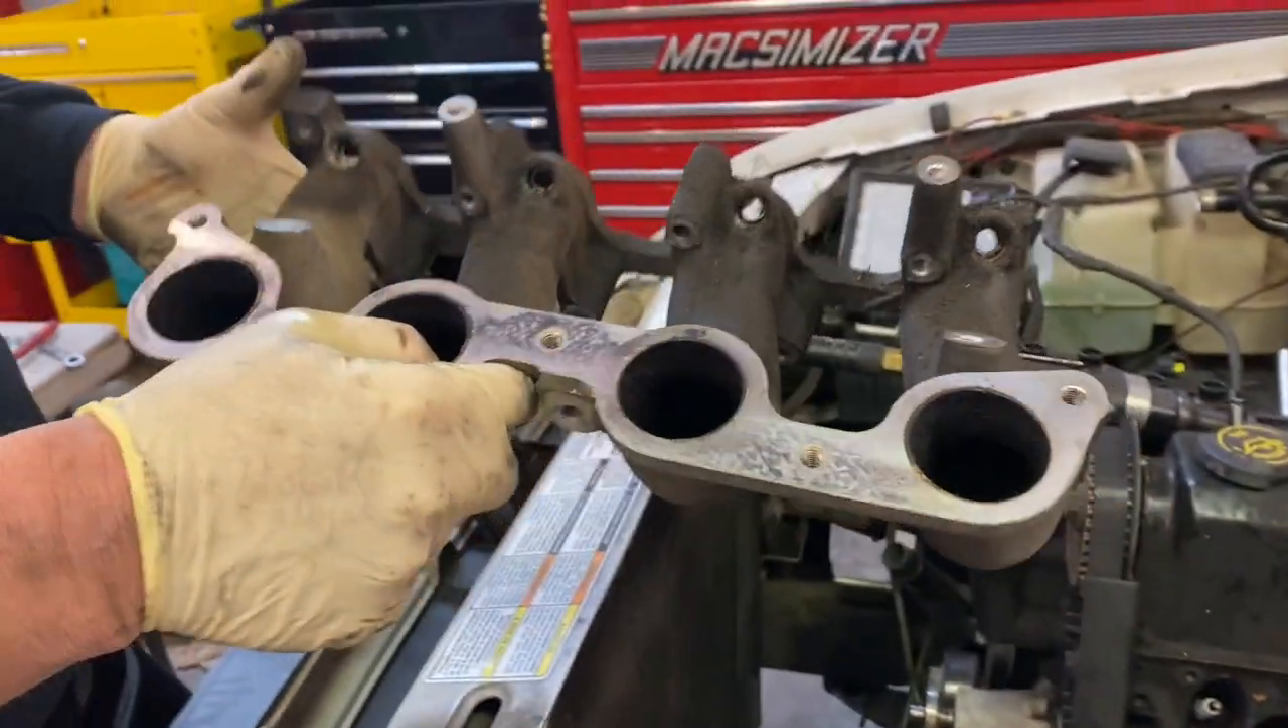Okay, with those last two bolts removed there, guys, here is your lower intake manifold.